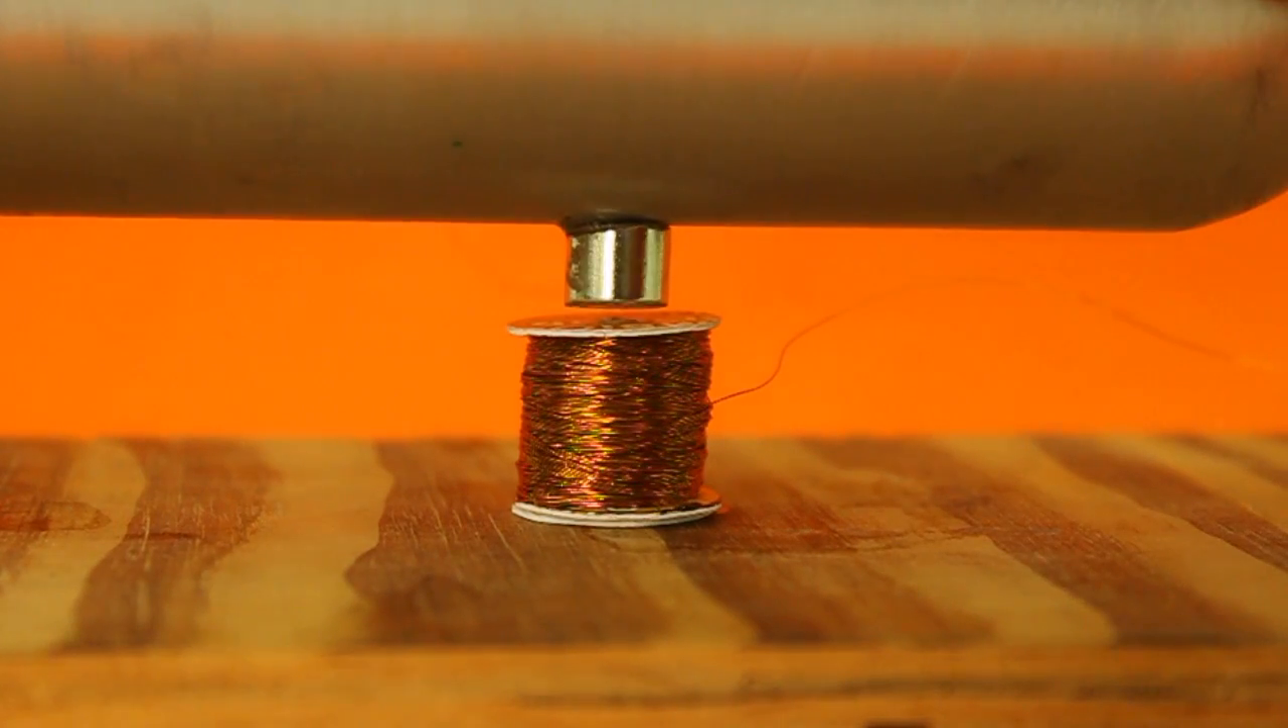You have the coil aligned with magnets.